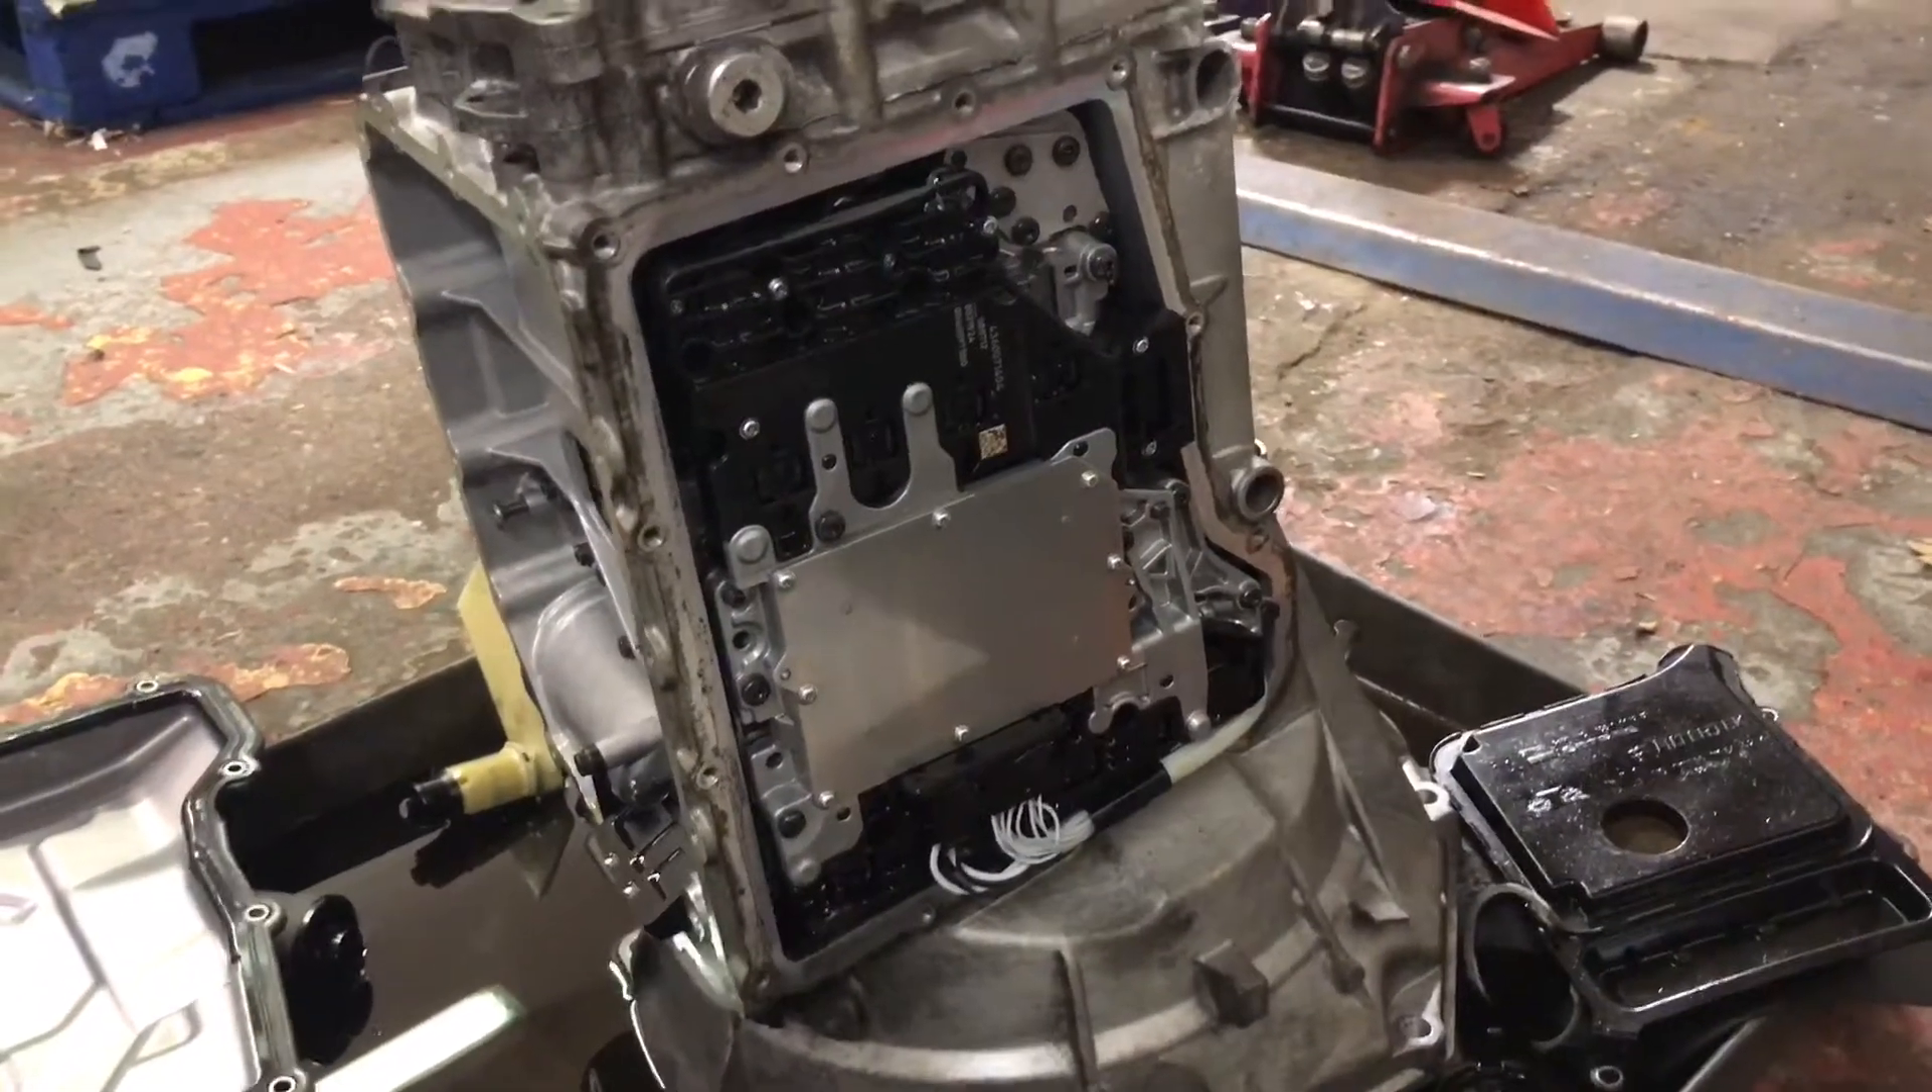Here's the casing off of the mechatronics which is the electronic side of the DCT removed.